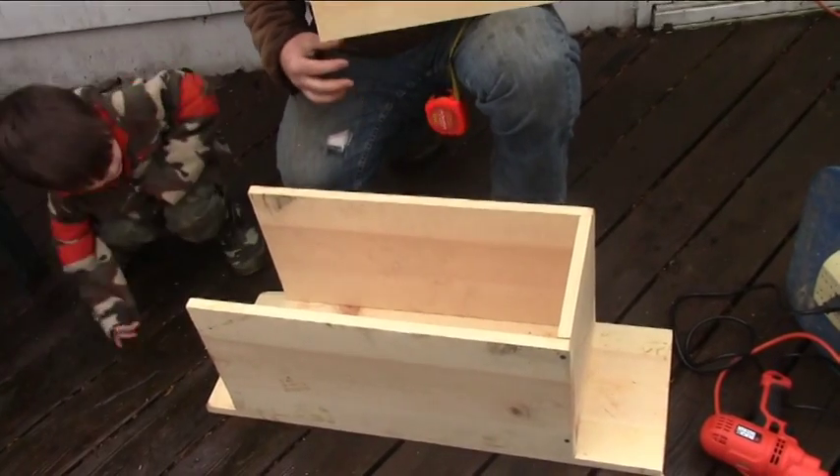We have assembled basically our floor, two sides, and the back.